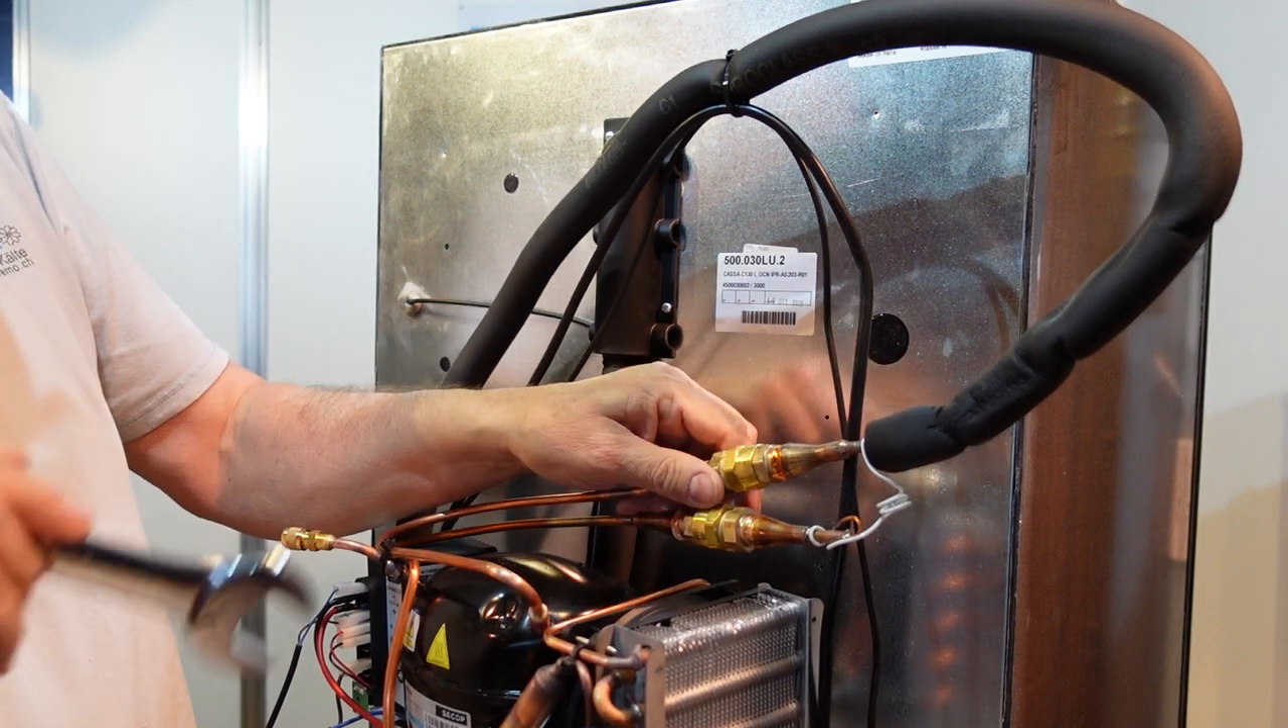Wir haben hier ein paar von diesen Kupplungen an diesem Kühlschrank montiert und hier kann man jetzt das lösen.